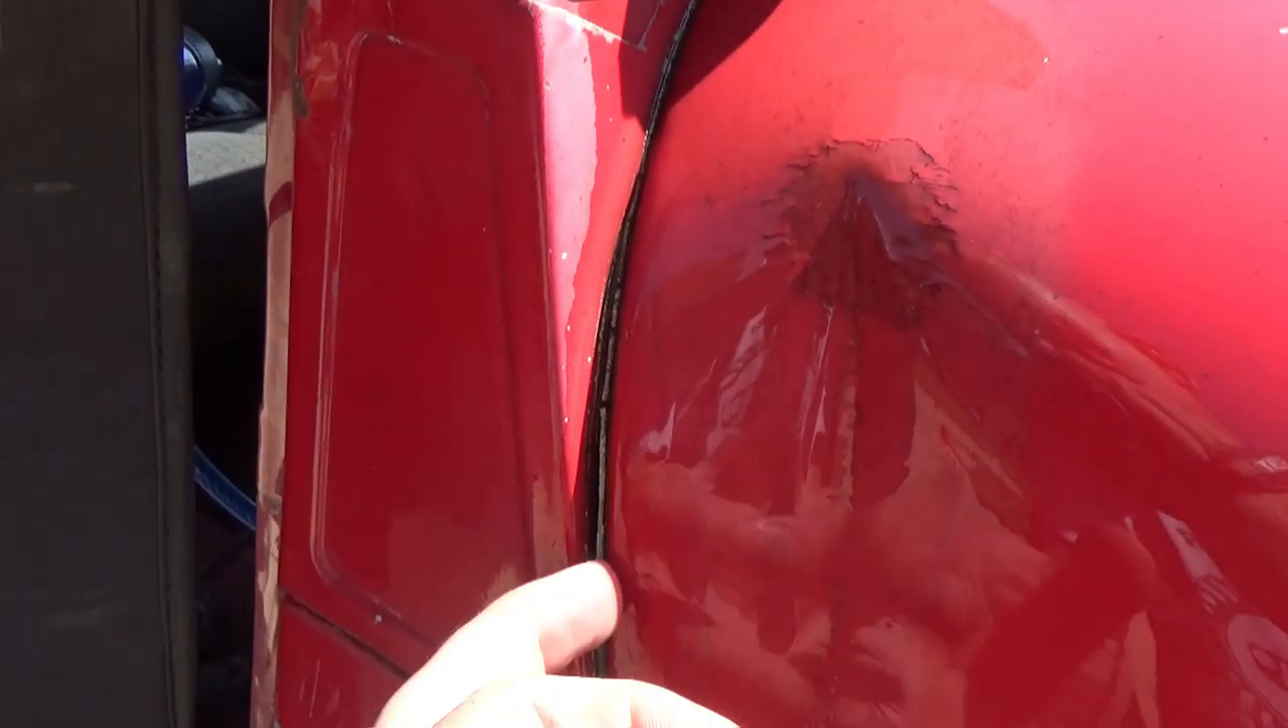You can see right here, I've got some pretty good gappage going on between the cowl and the body because of that dent right here.